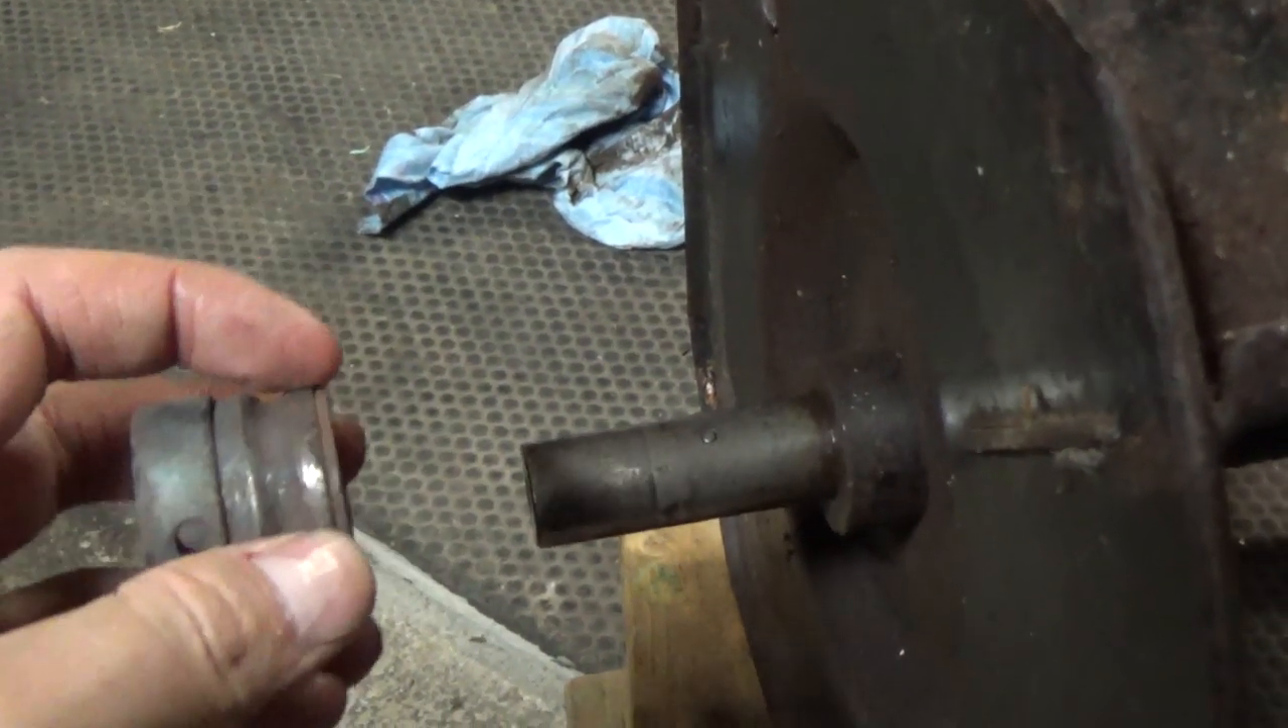So you guys can see that here's that collar that I had to get off of the shaft.